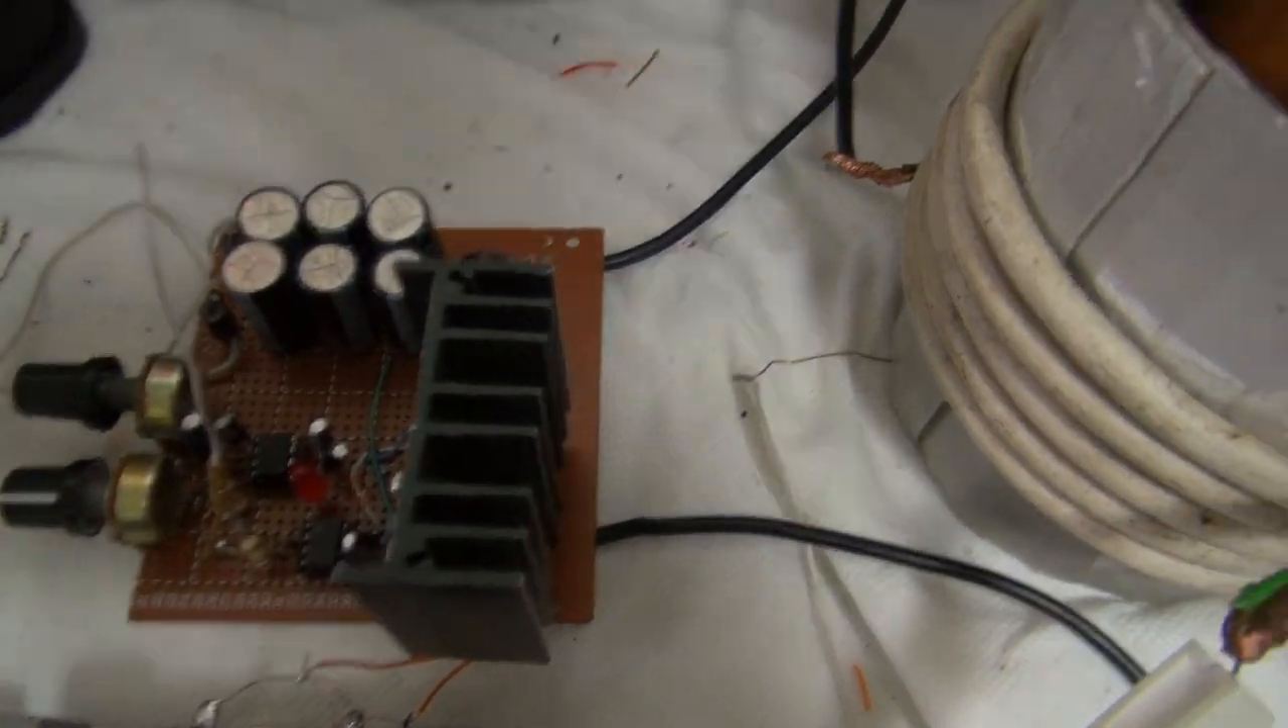So, I've put a heat sink on the MOSFET.